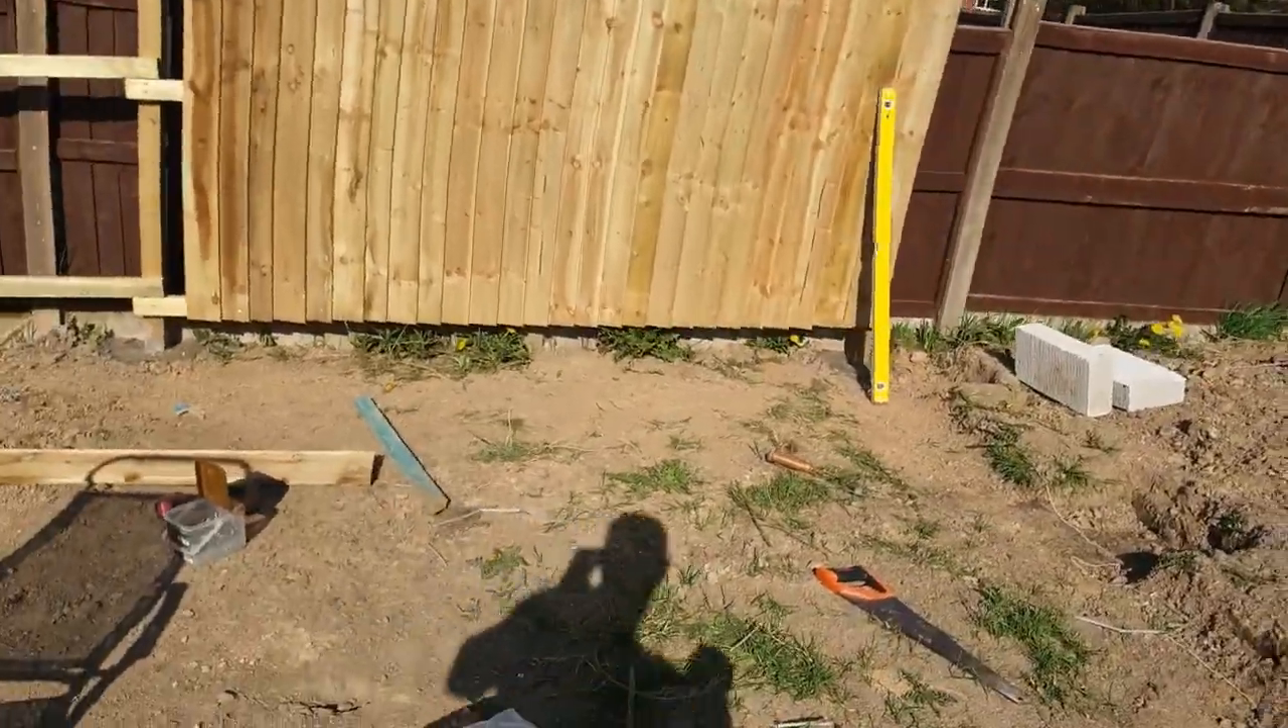It's got a gap underneath the fence.